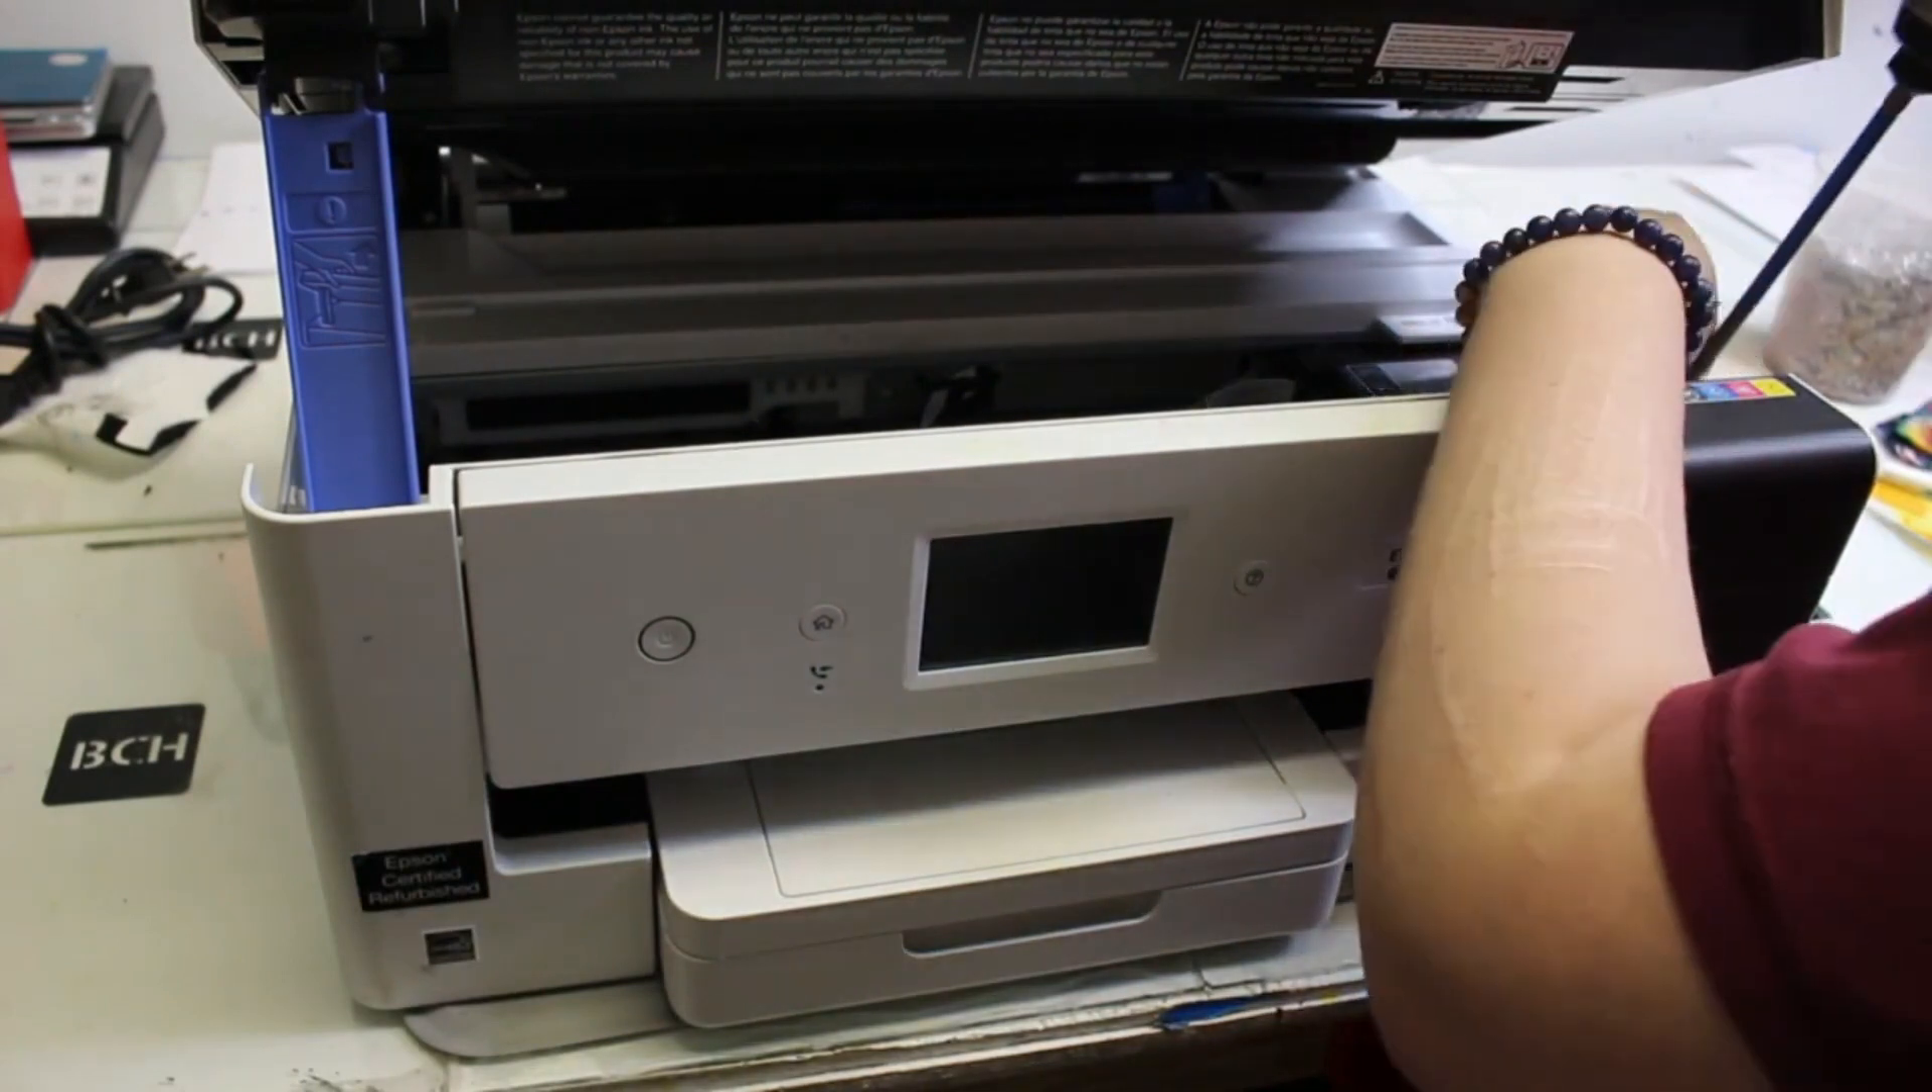So I first turned off the printer and I took off the power cord, opened up the scanner by lifting it up and it has a blue support system that keeps it open for you.